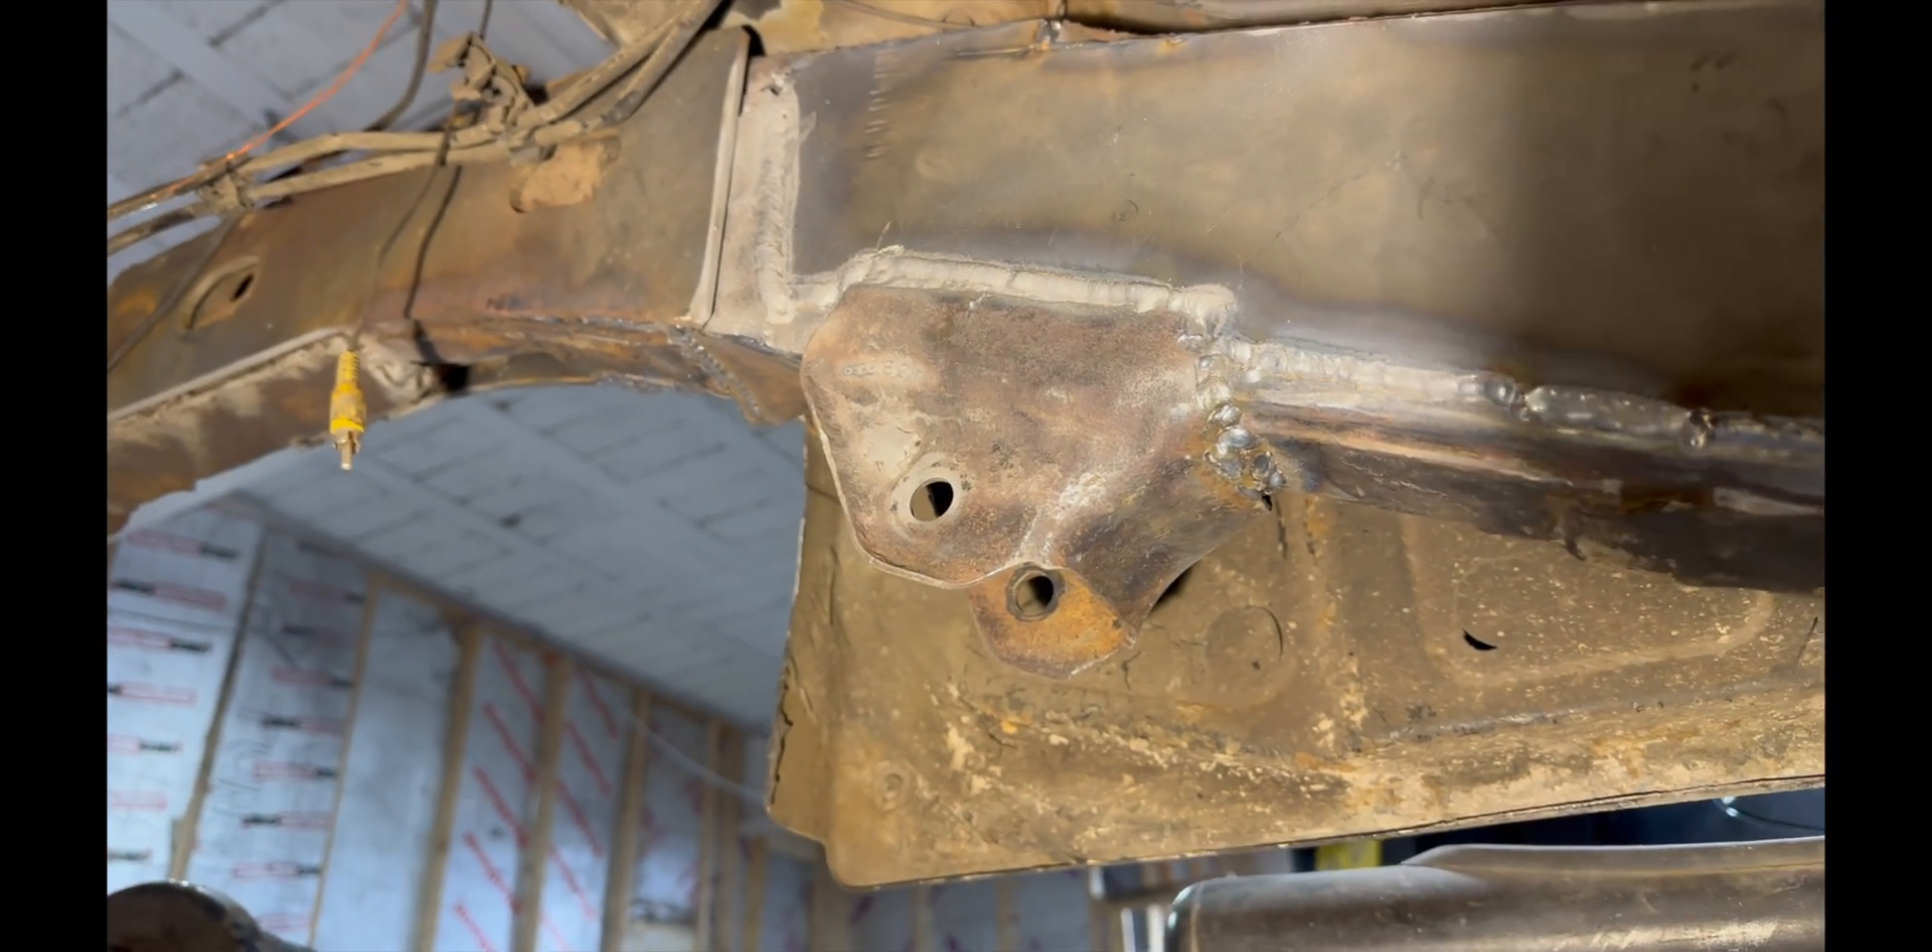Um got our strengthening plate all welded in our spring hanger back on.